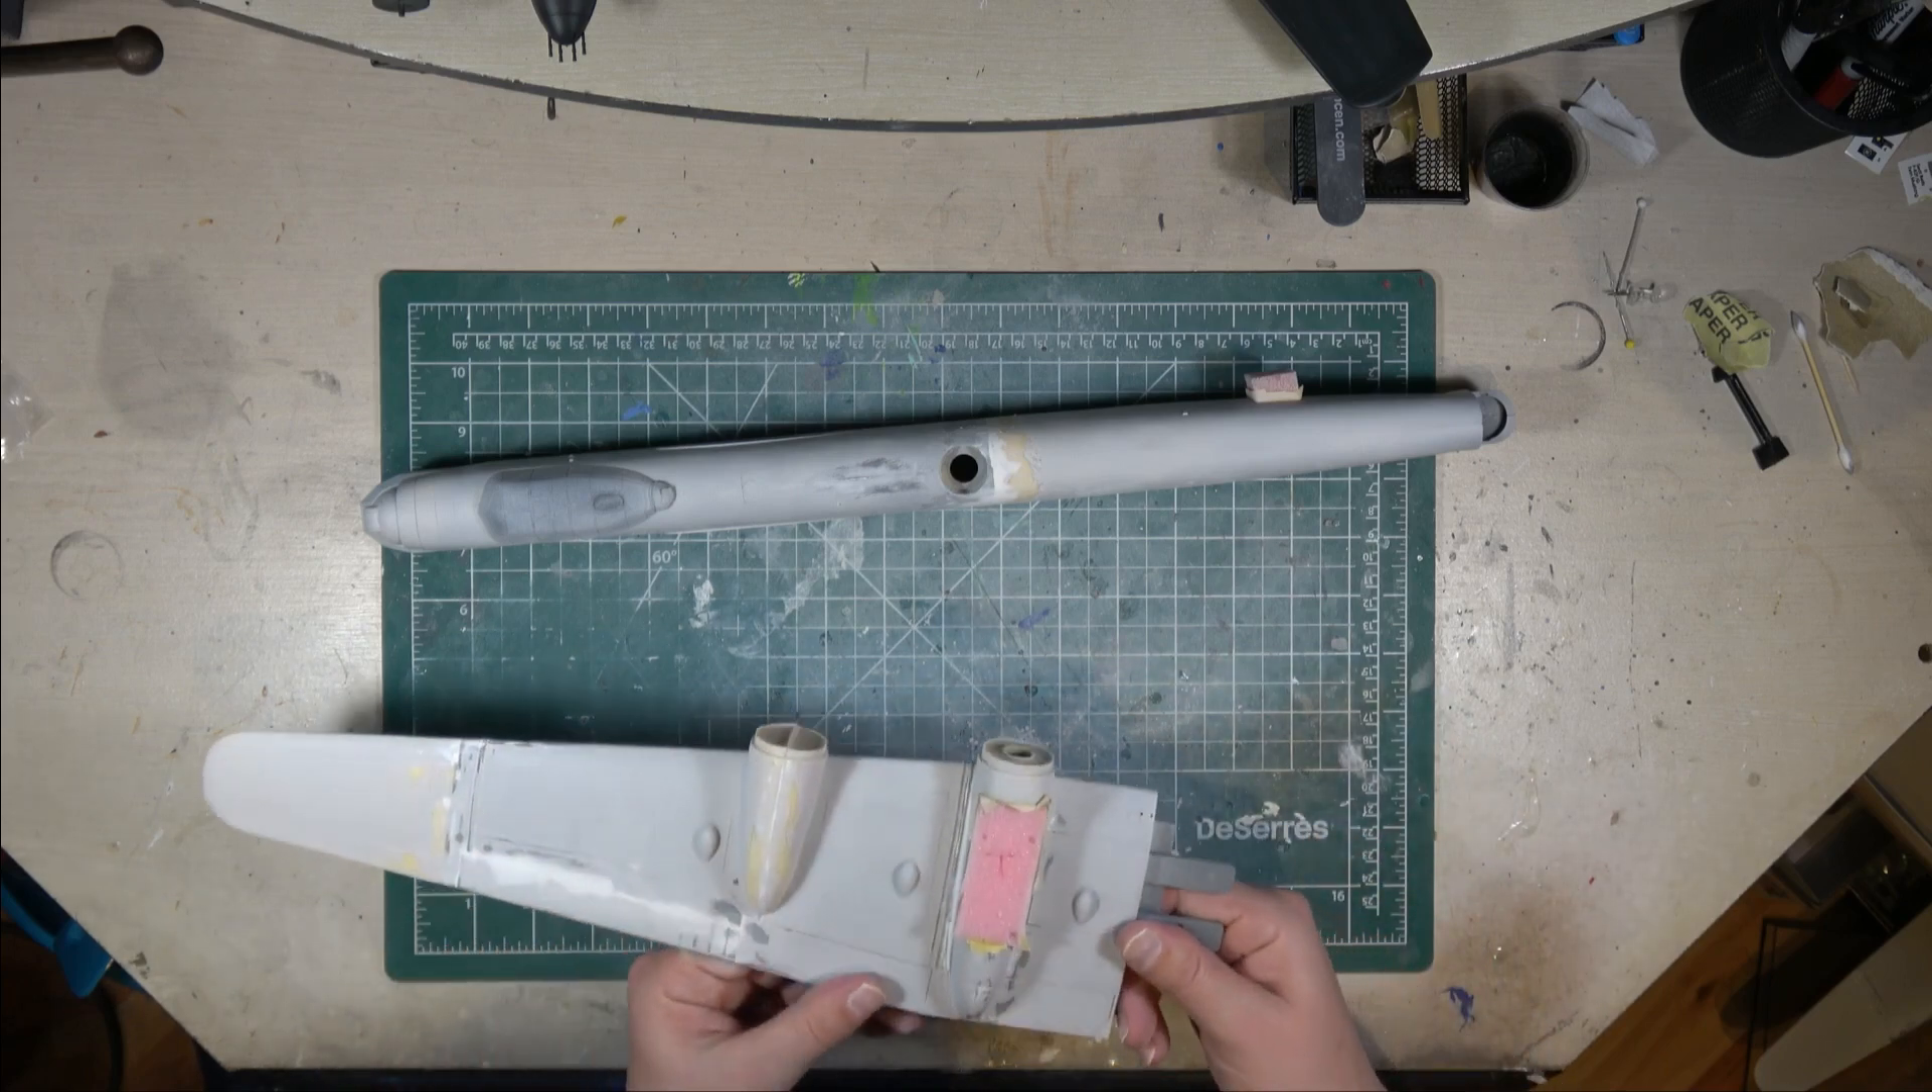The nacelles for the most part are in and they look good.